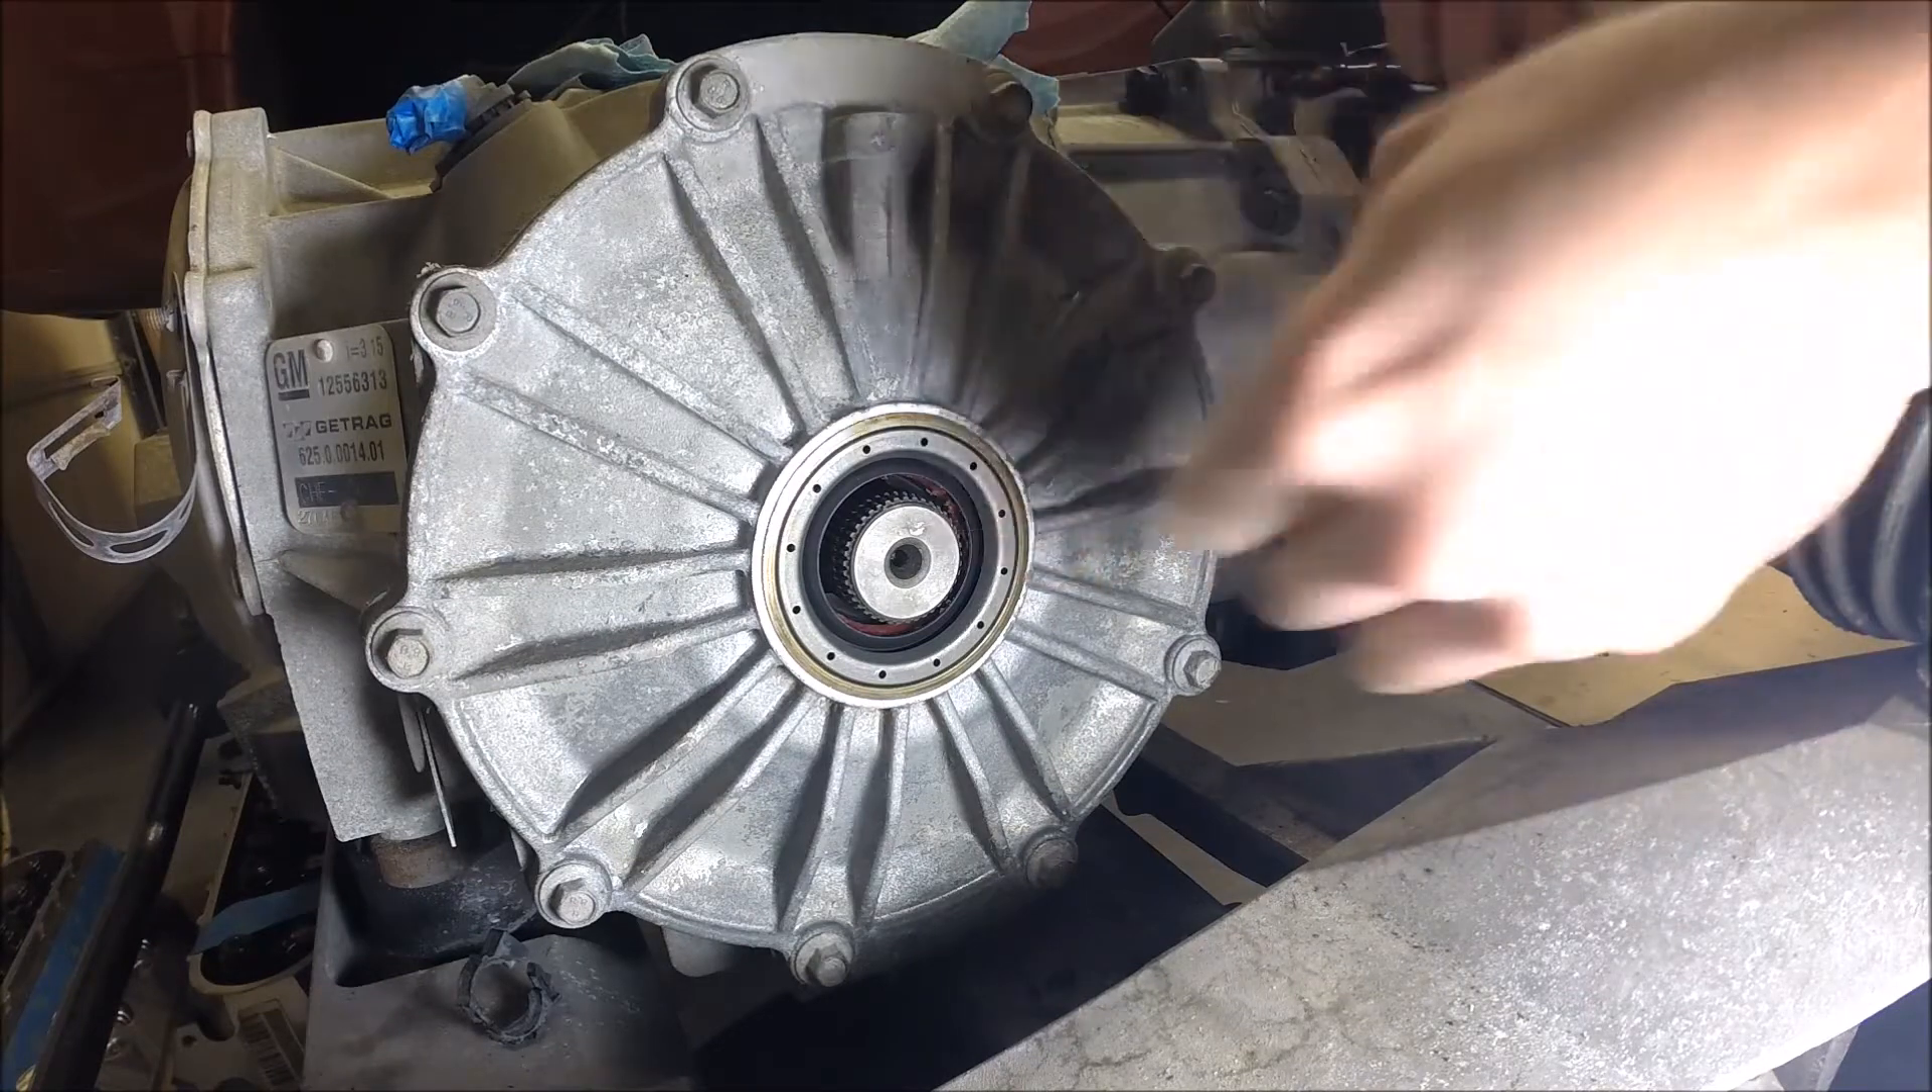So I've got the seal in.